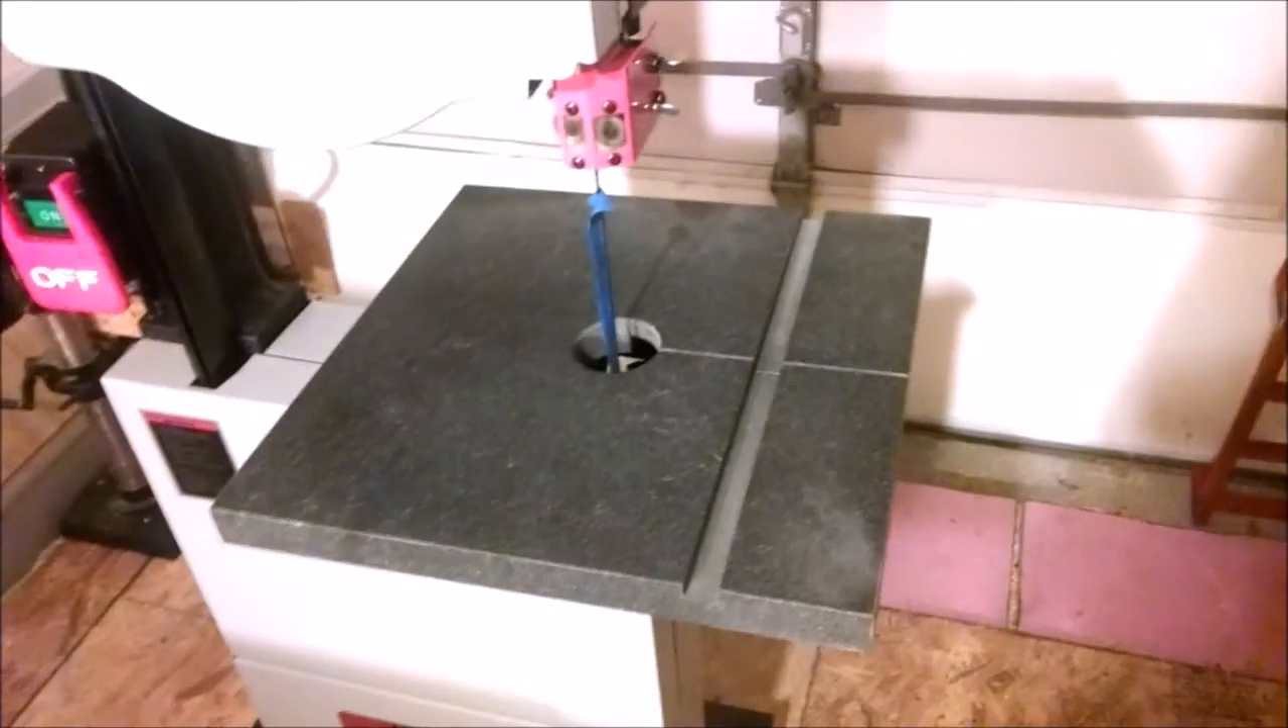You can see I've got the granite top on.